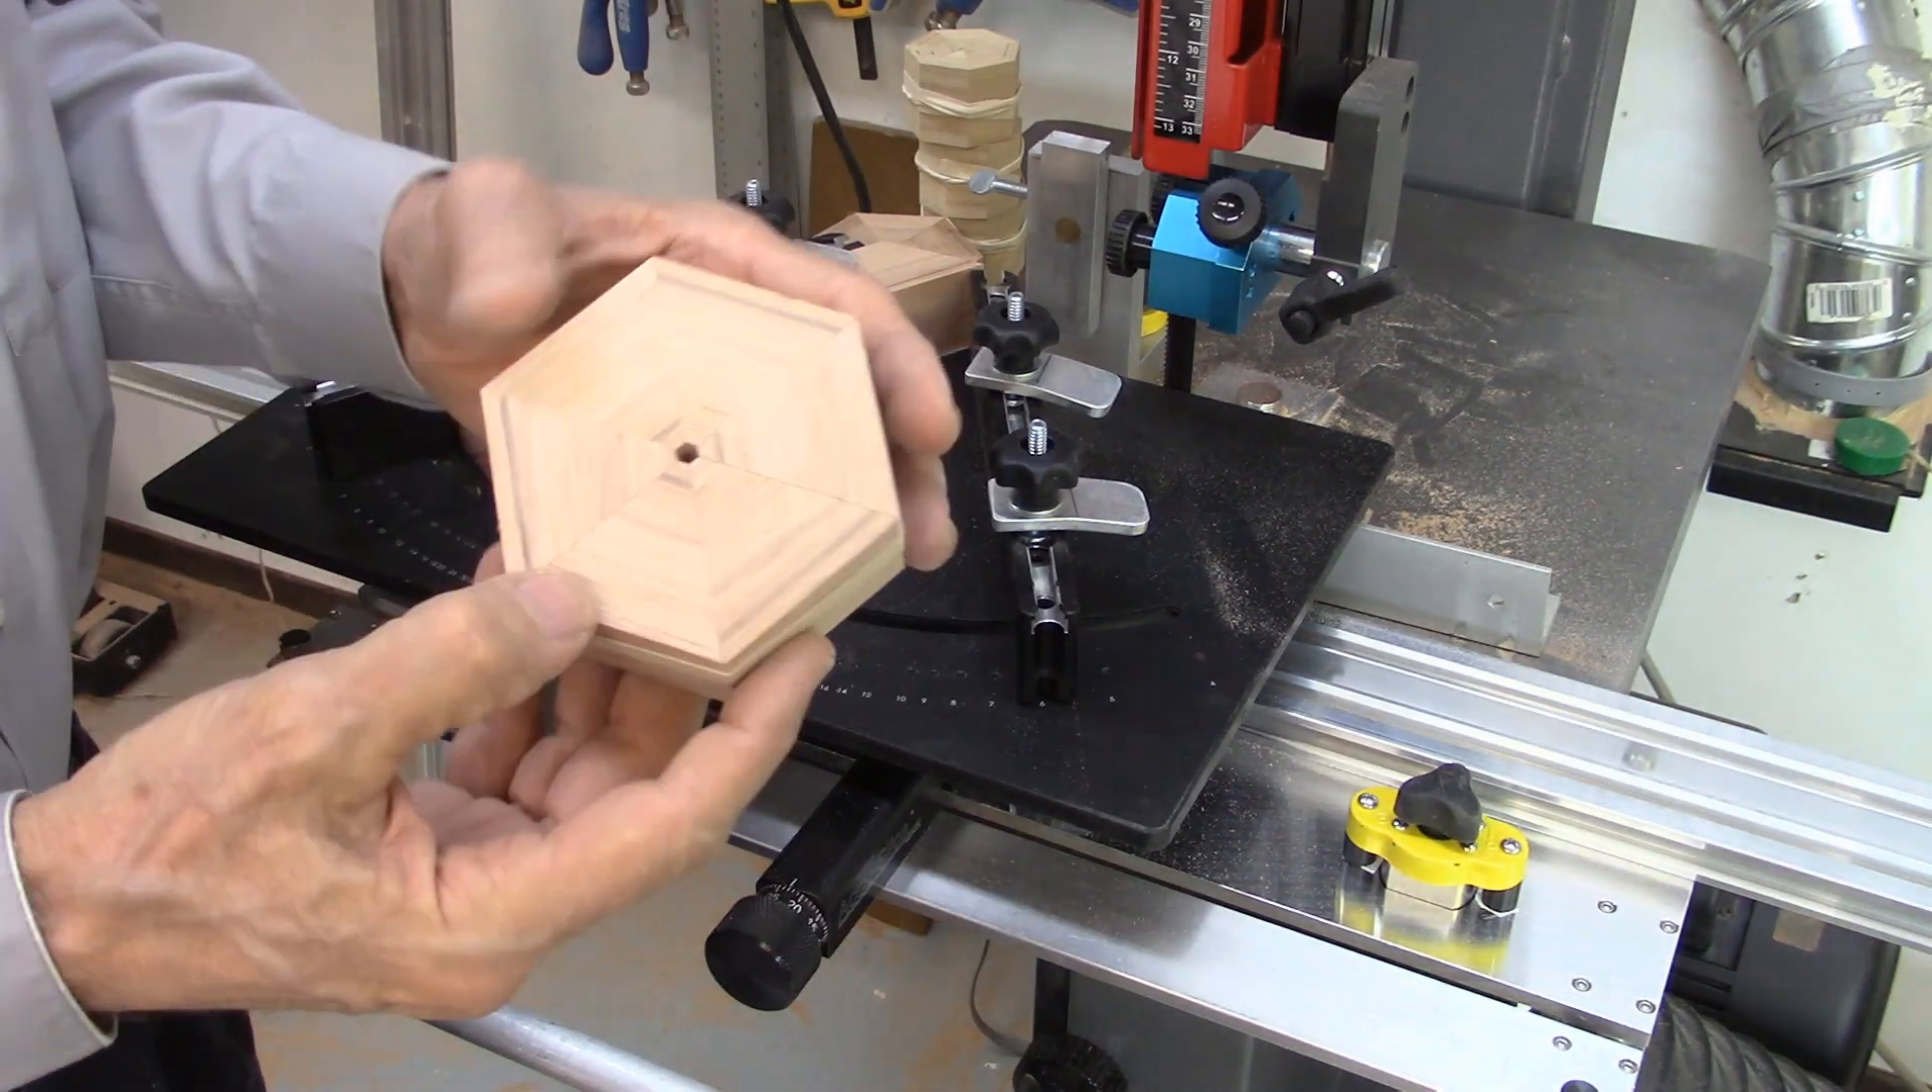And there we have our finished assembled segments.